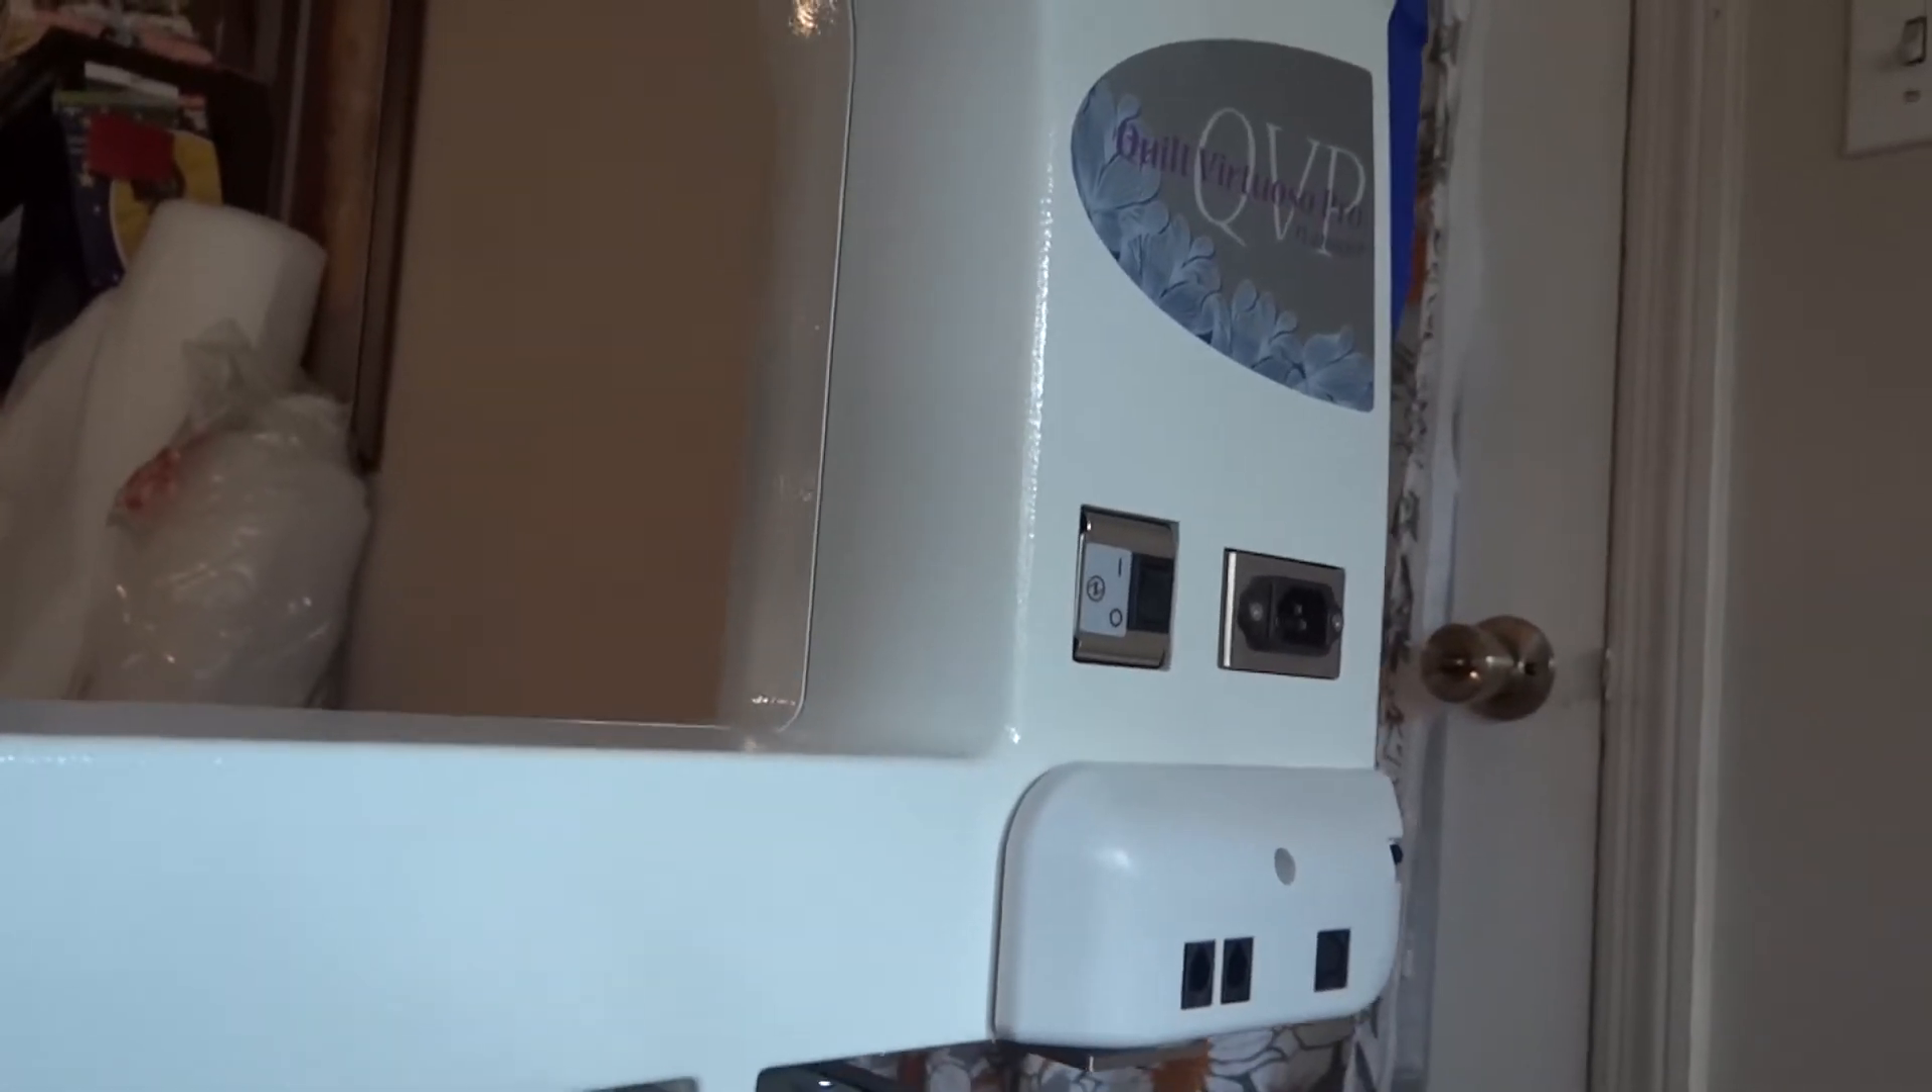So here we've unplugged both encoders and the plug that hooks up to the wall.